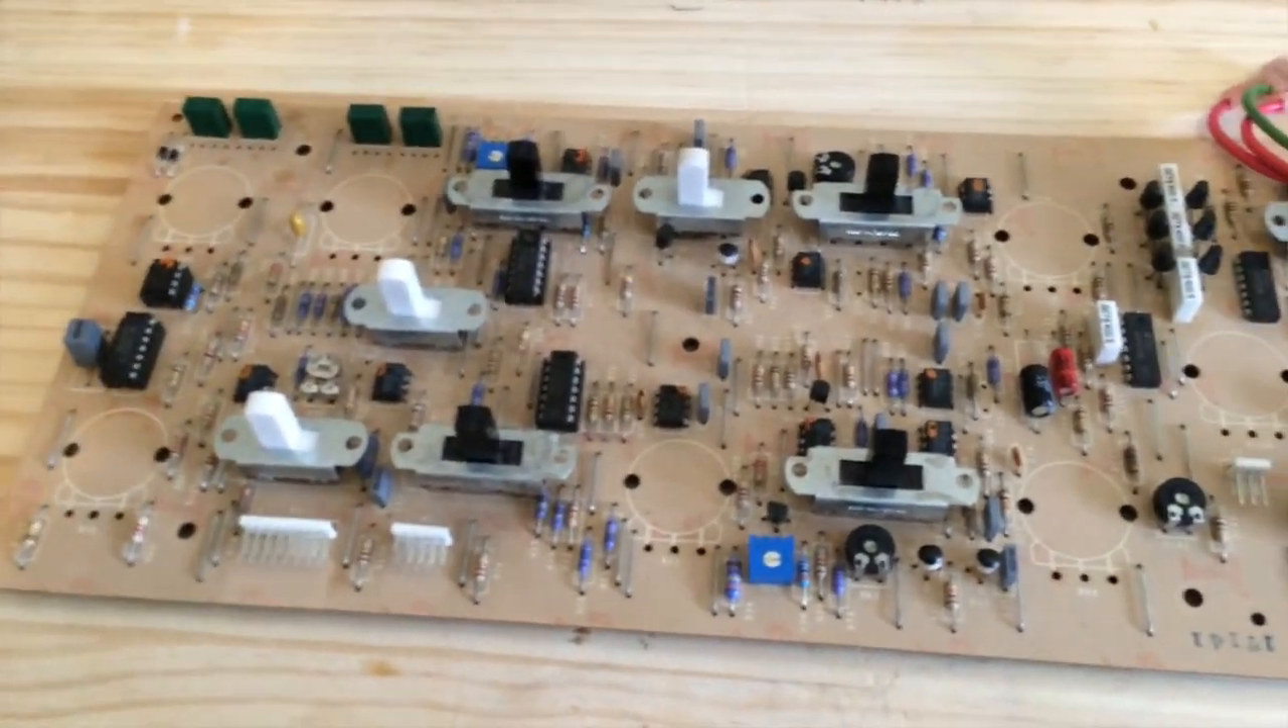You can see I've got no pots on the board at the moment so I've got lots of room to do what I need to do.